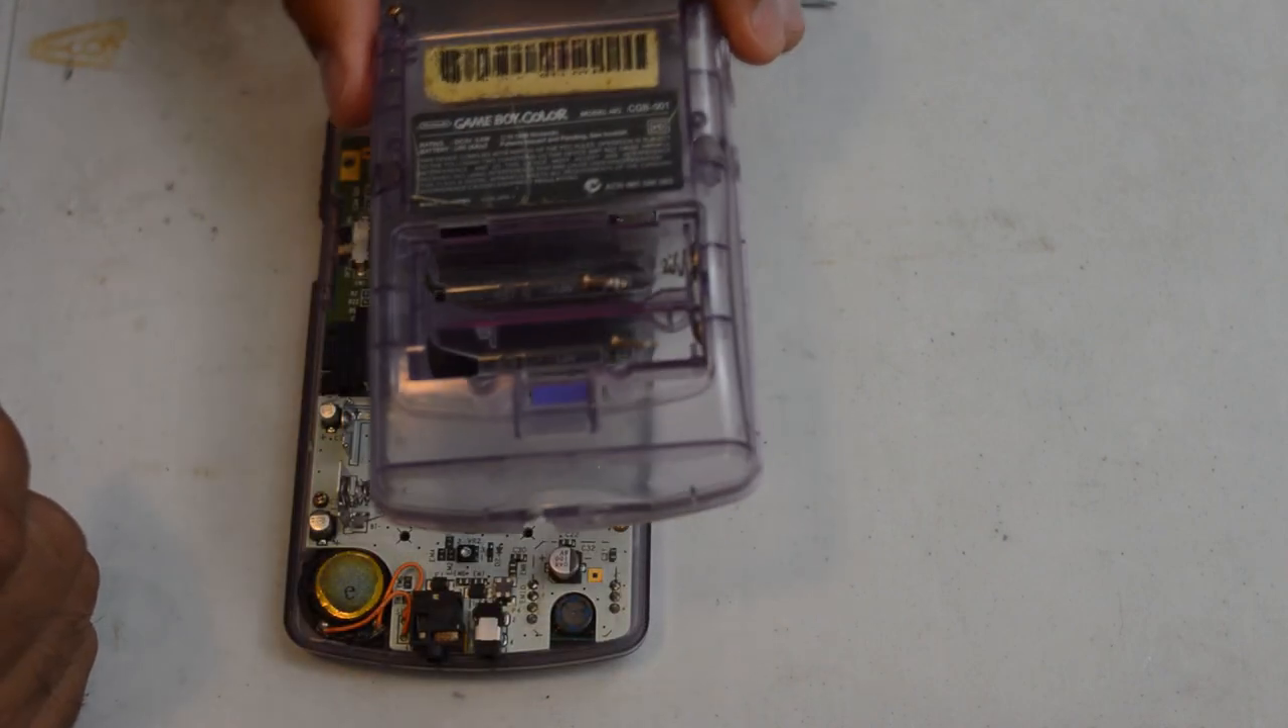So now that we have the shell open we're just going to set it aside.